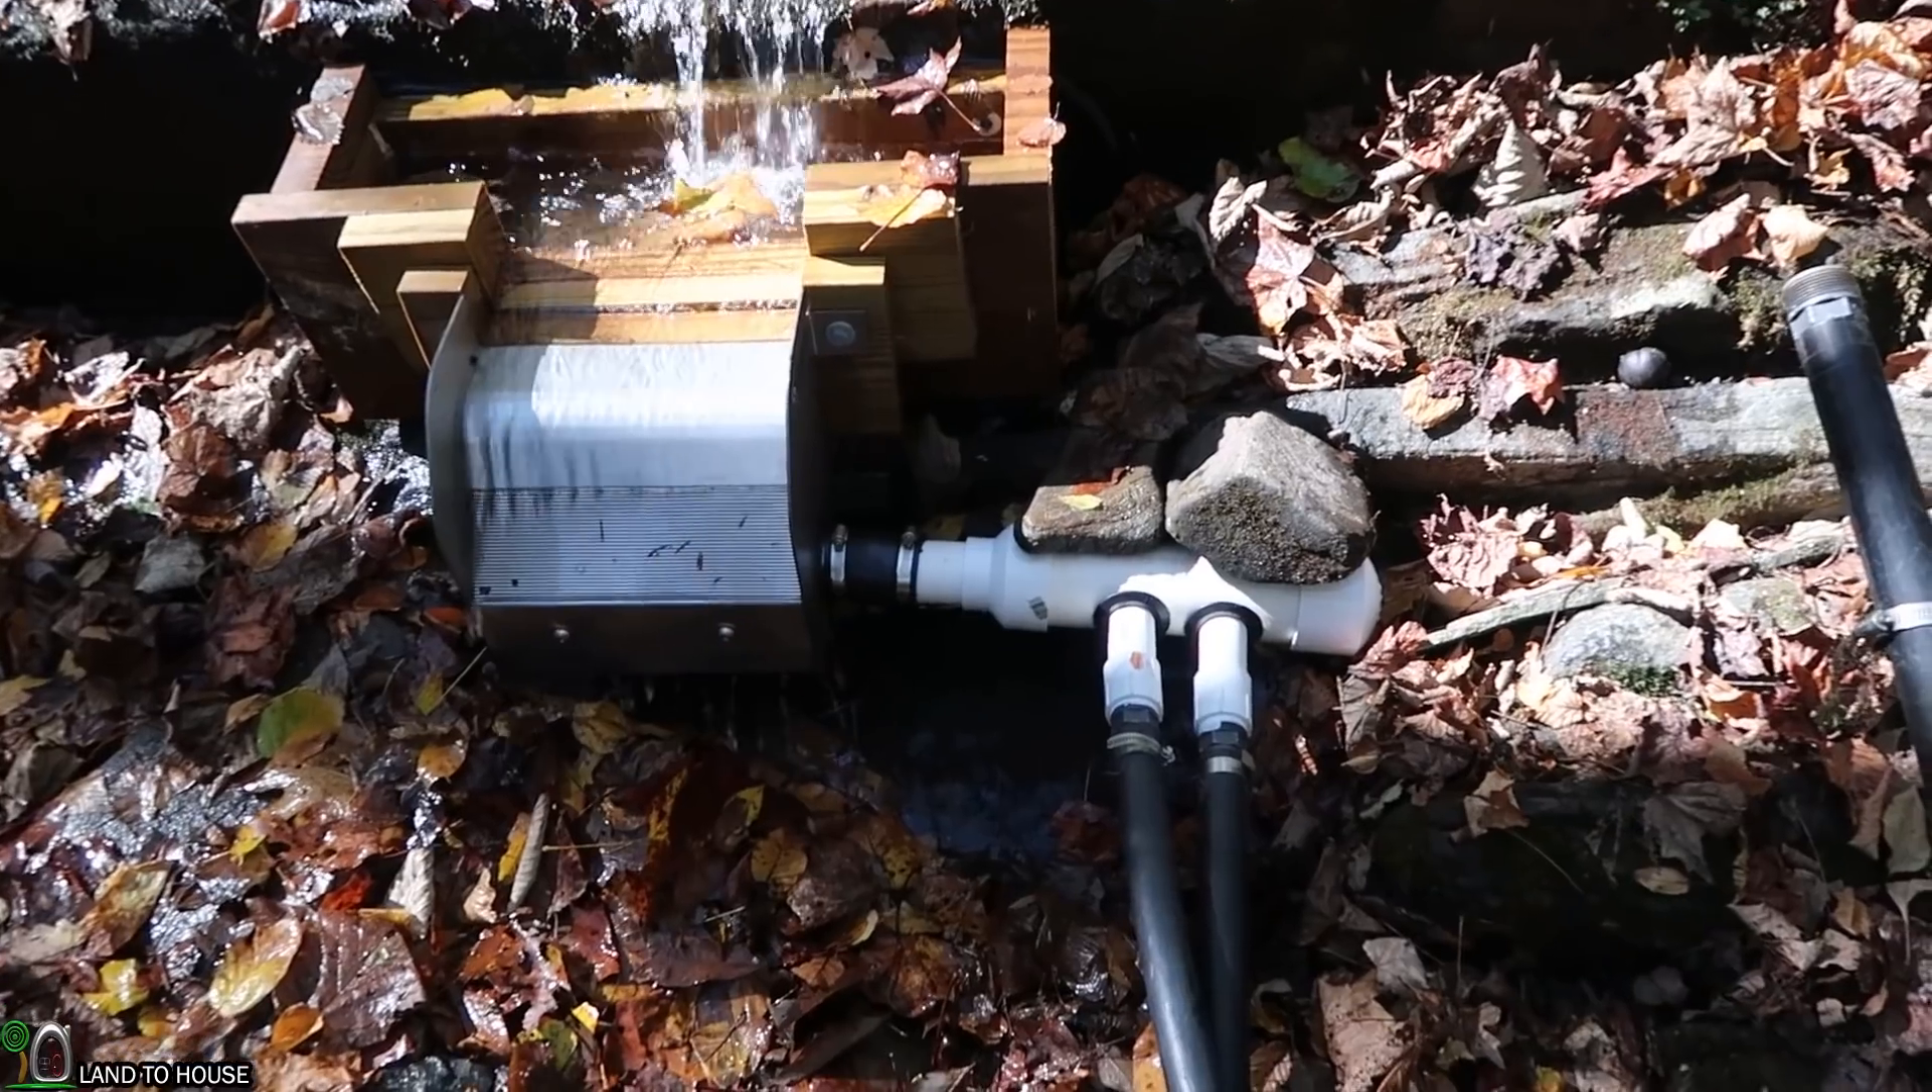I believe that's it the manifold is now installed.